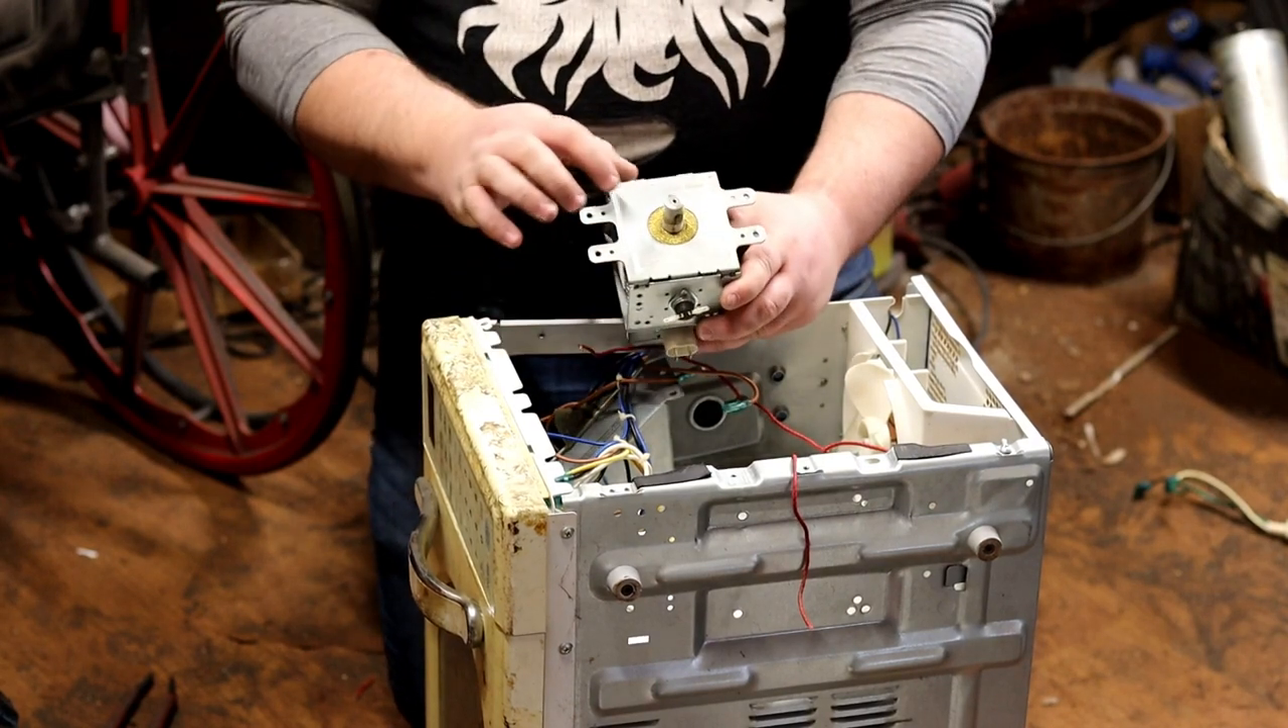Alright, so I got it out. I got the magnetron out.